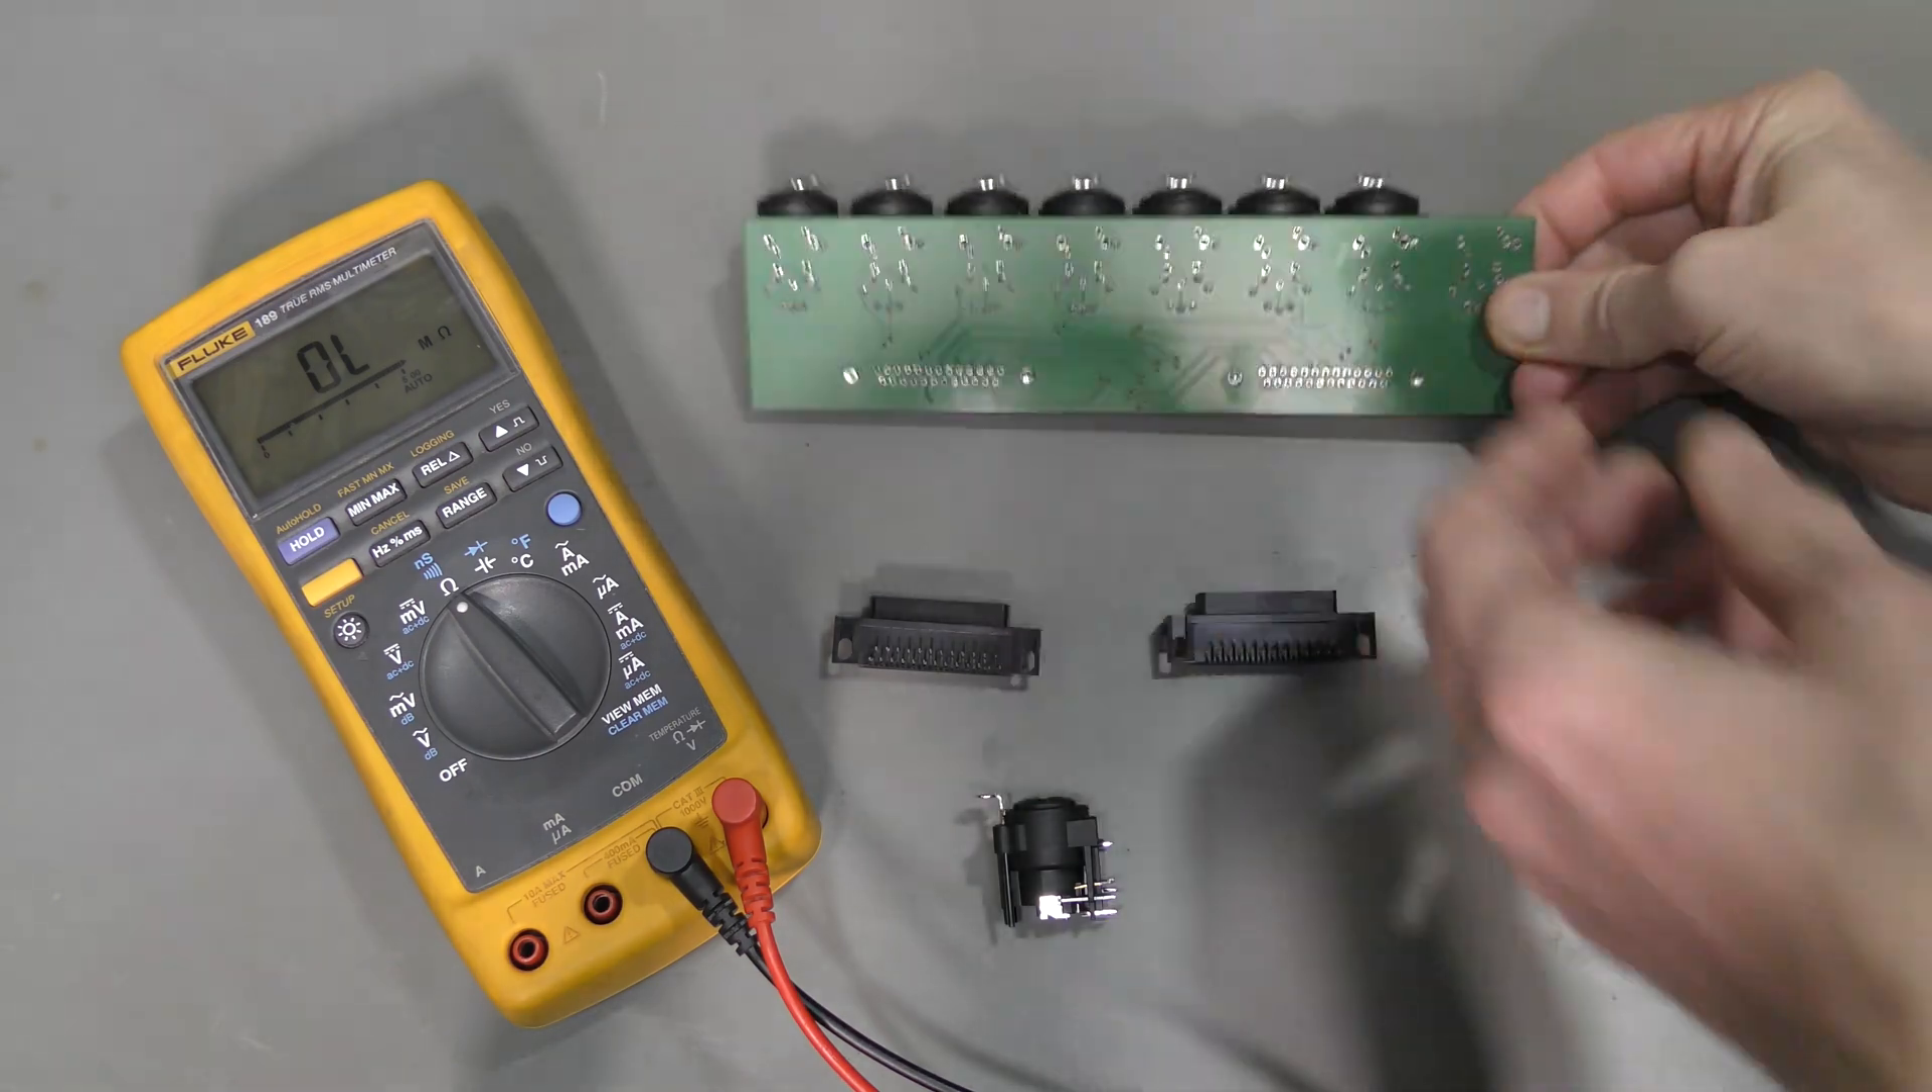I desoldered both DB25 connectors and one input connector. So now this channel has PCB traces only.